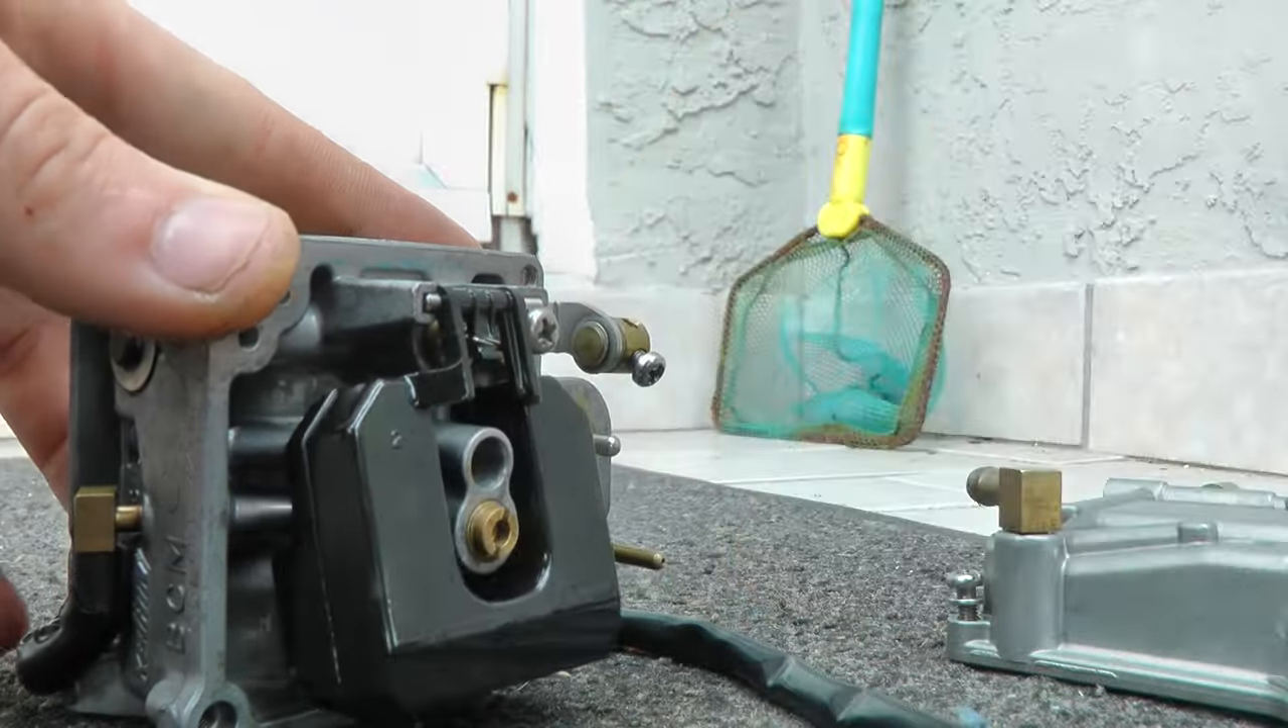So here, I got the carburetor off.